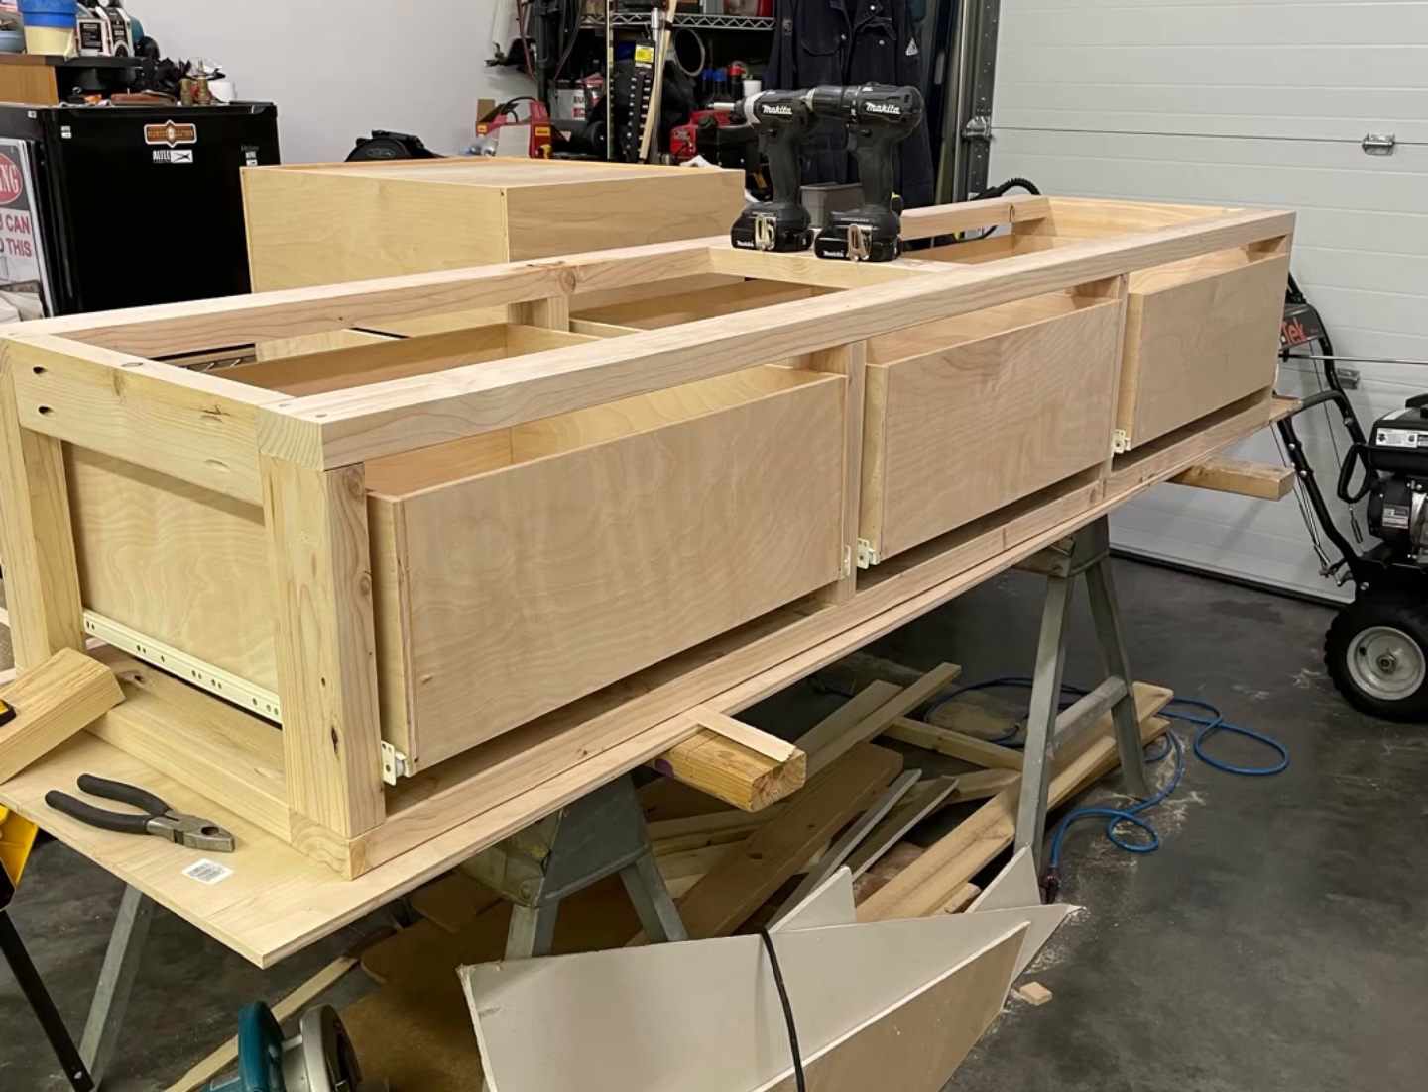I had the drawer slides in that morning and all the drawers functioning.